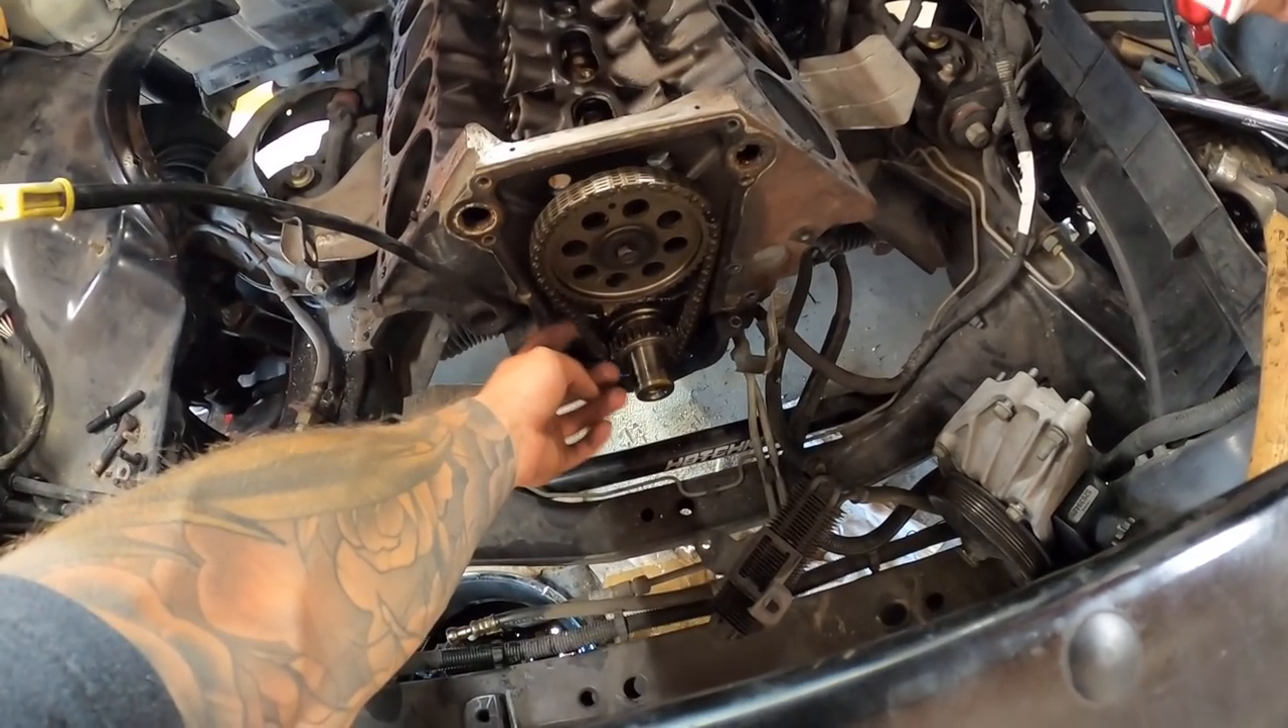All right guys, front cover is off.